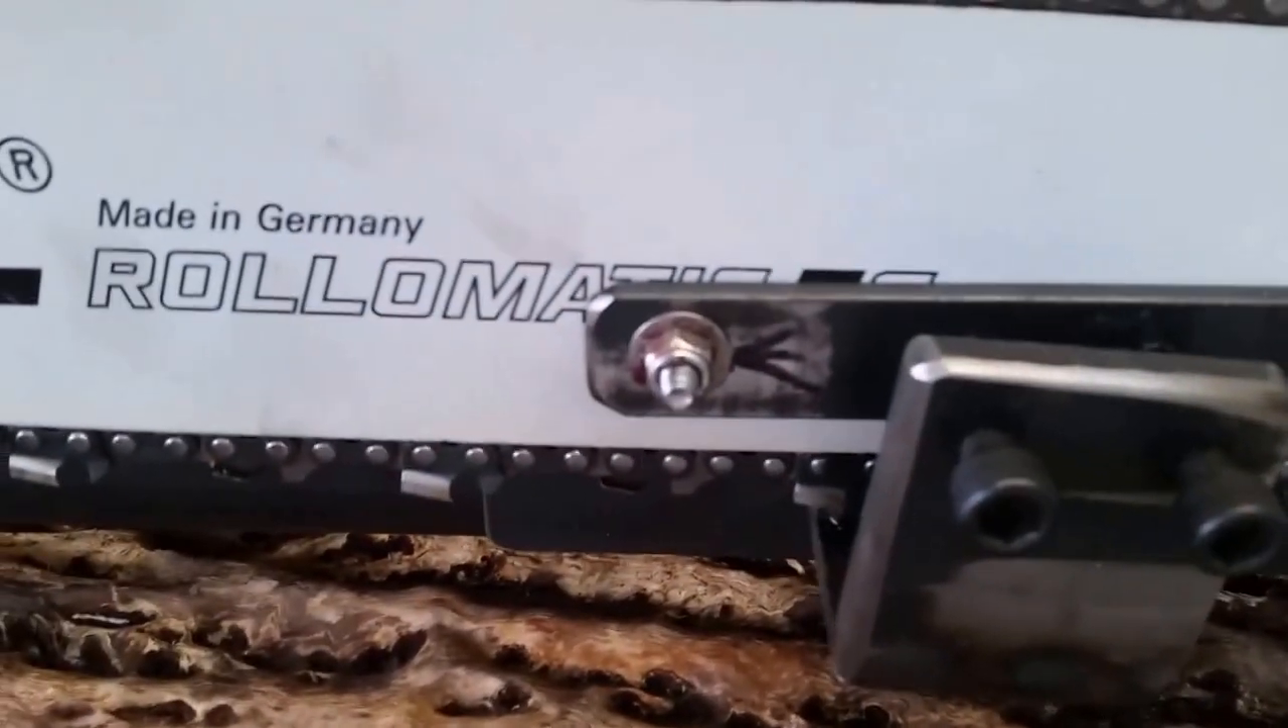I bolted on this piece of quarter inch plate through the bar.